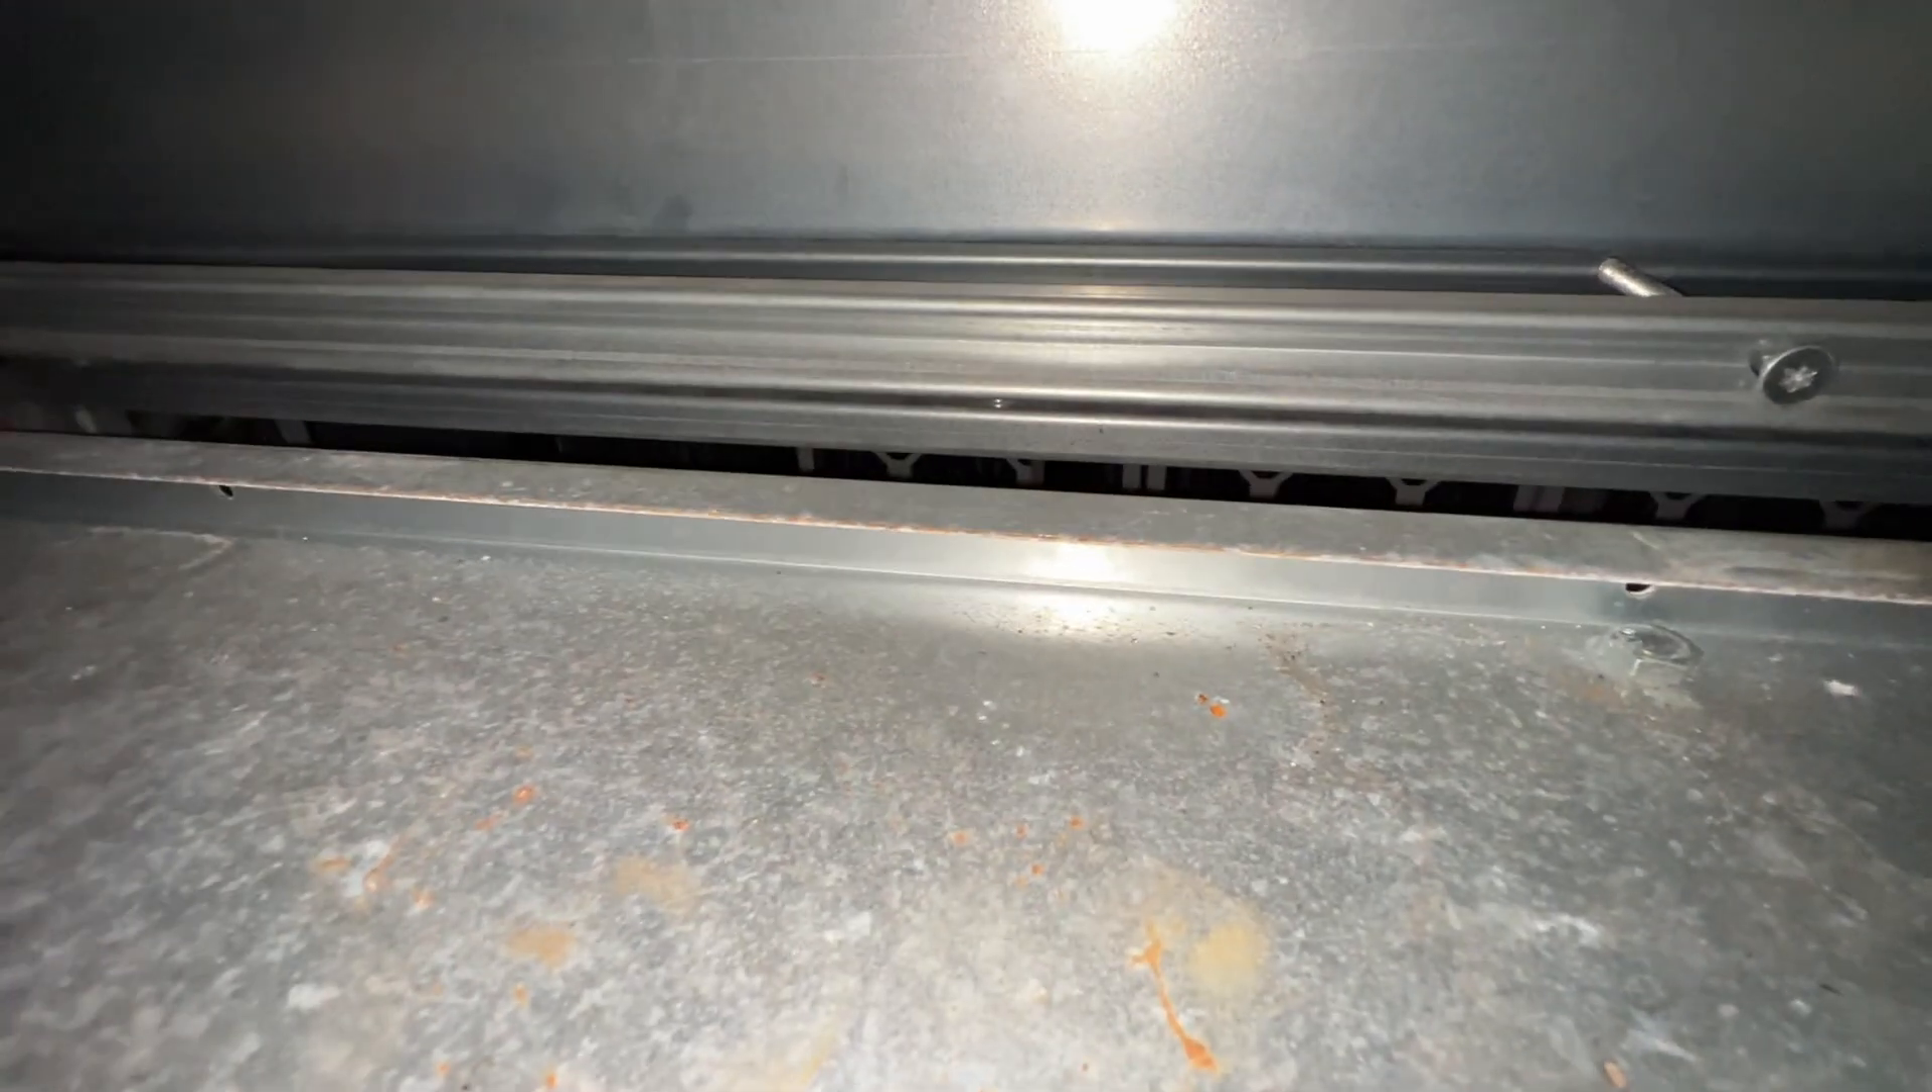This gap right here you can clearly see through to the filter.